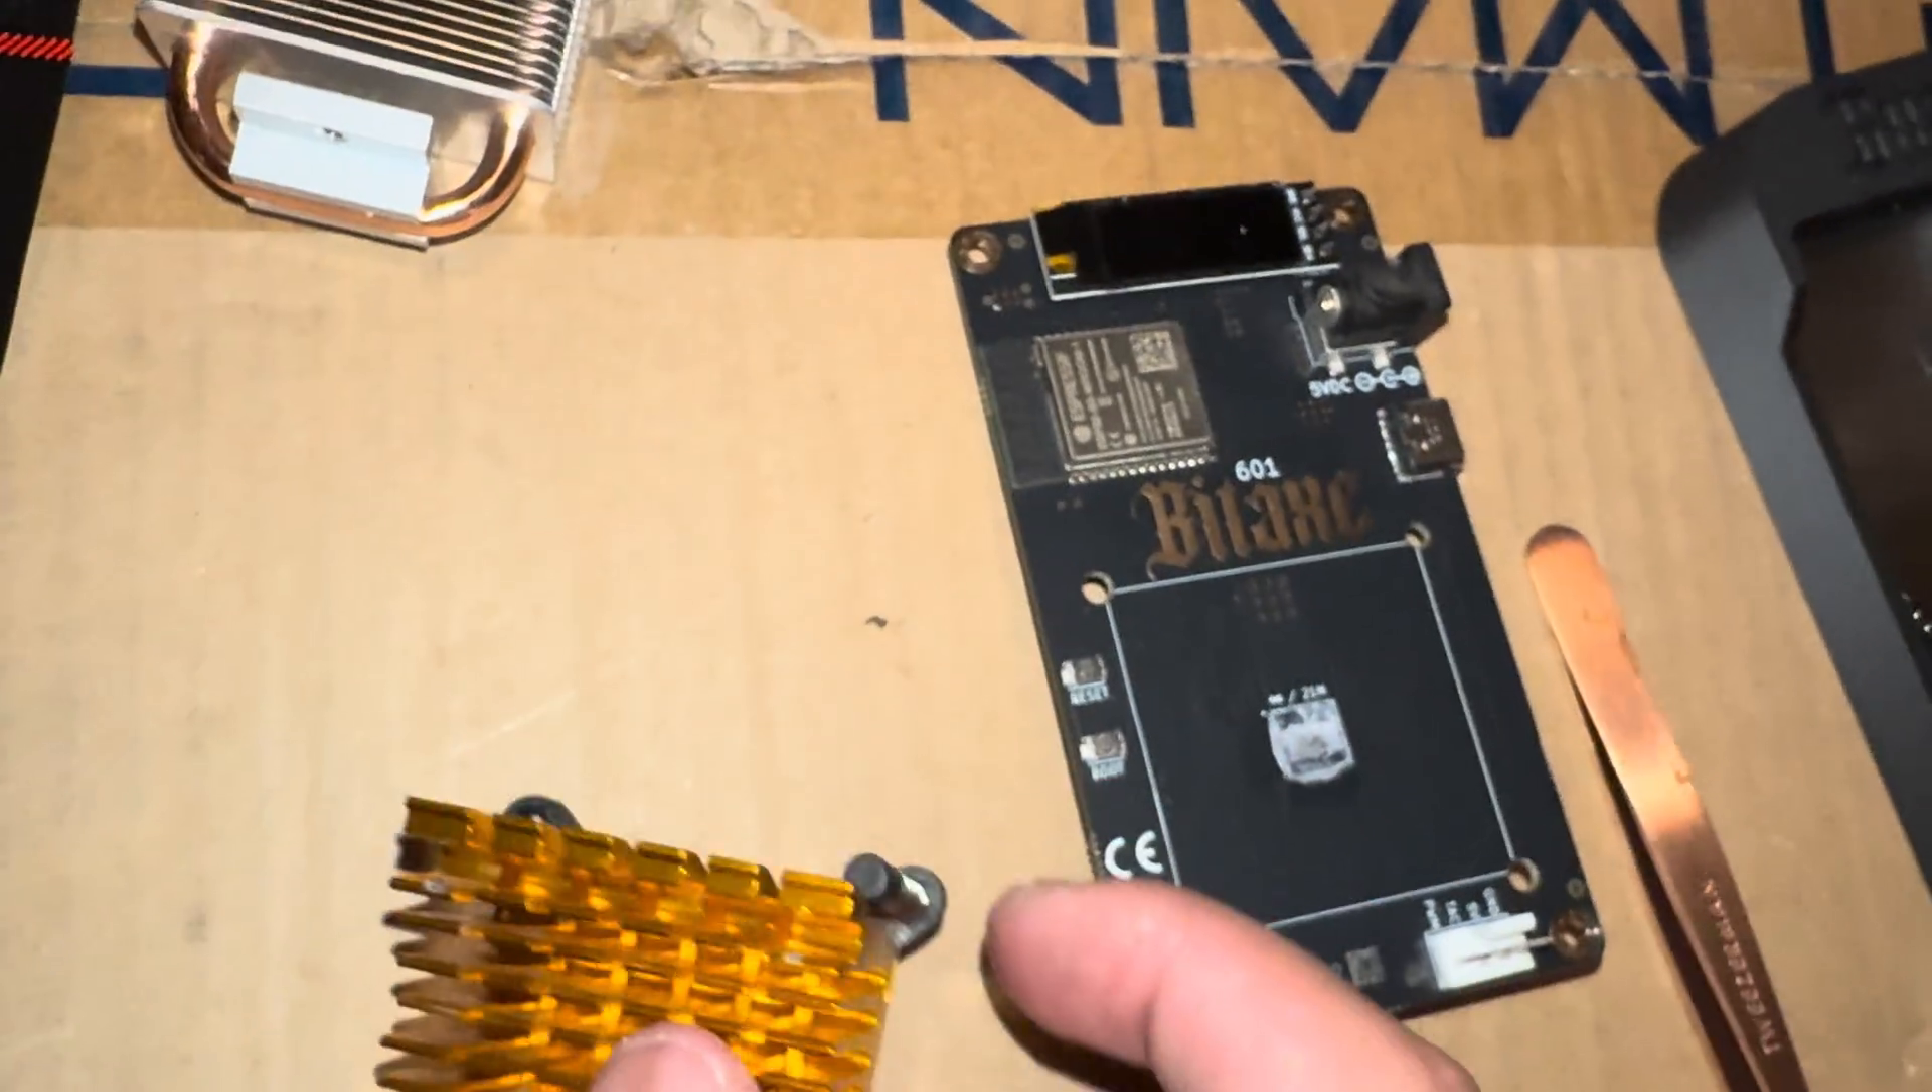Boom just like that and just like that your heat sink is off.